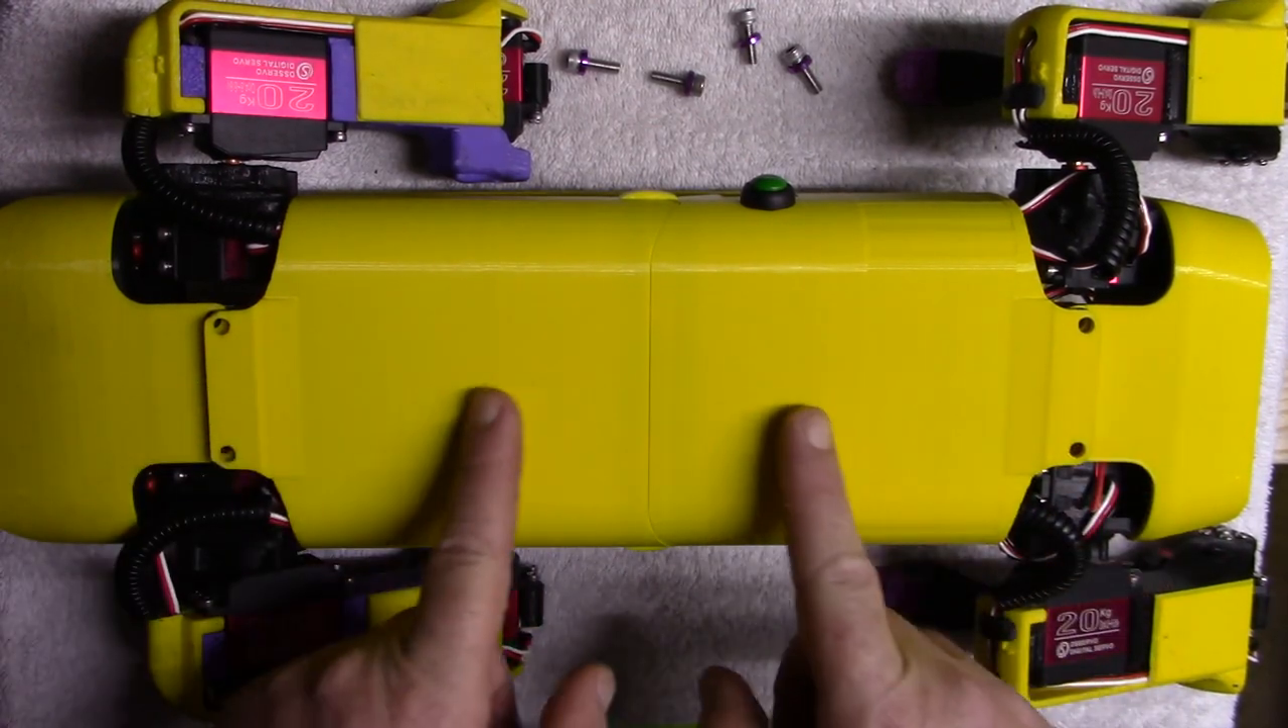So you can see now that seam is closed up on its own.